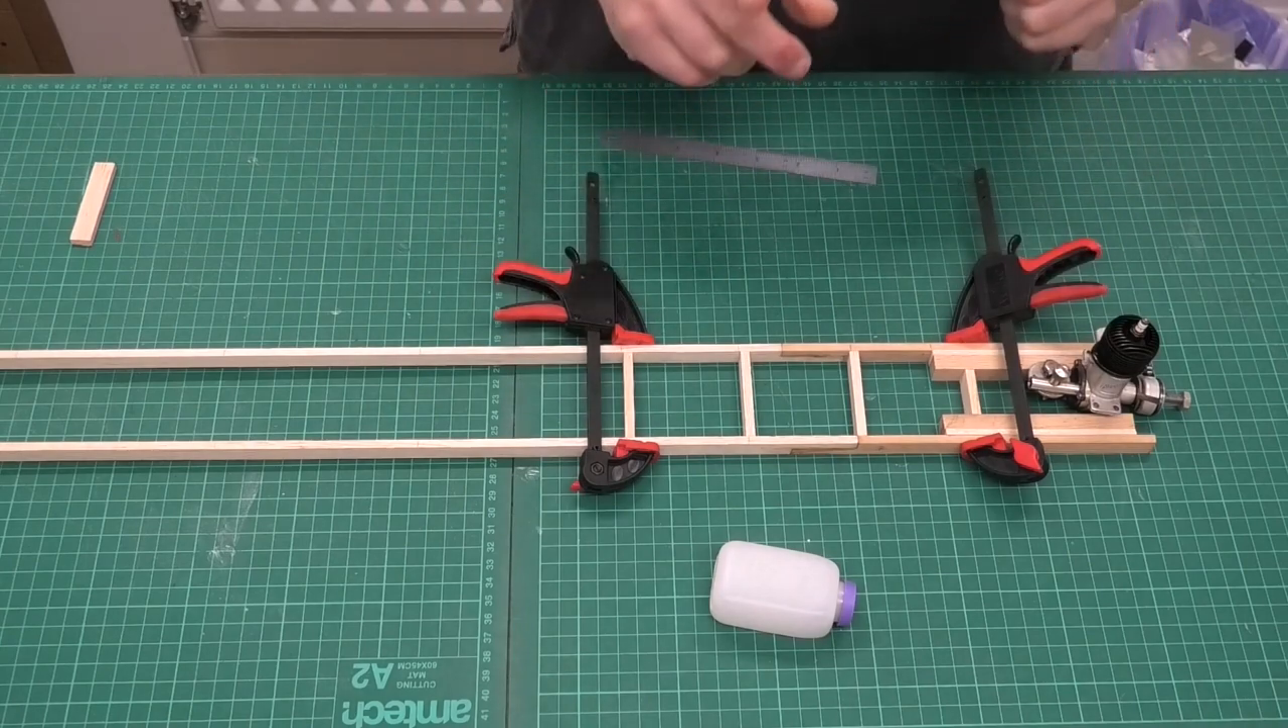I've got cross pieces in which form the central section of the fuselage cabin, these parallel sides.